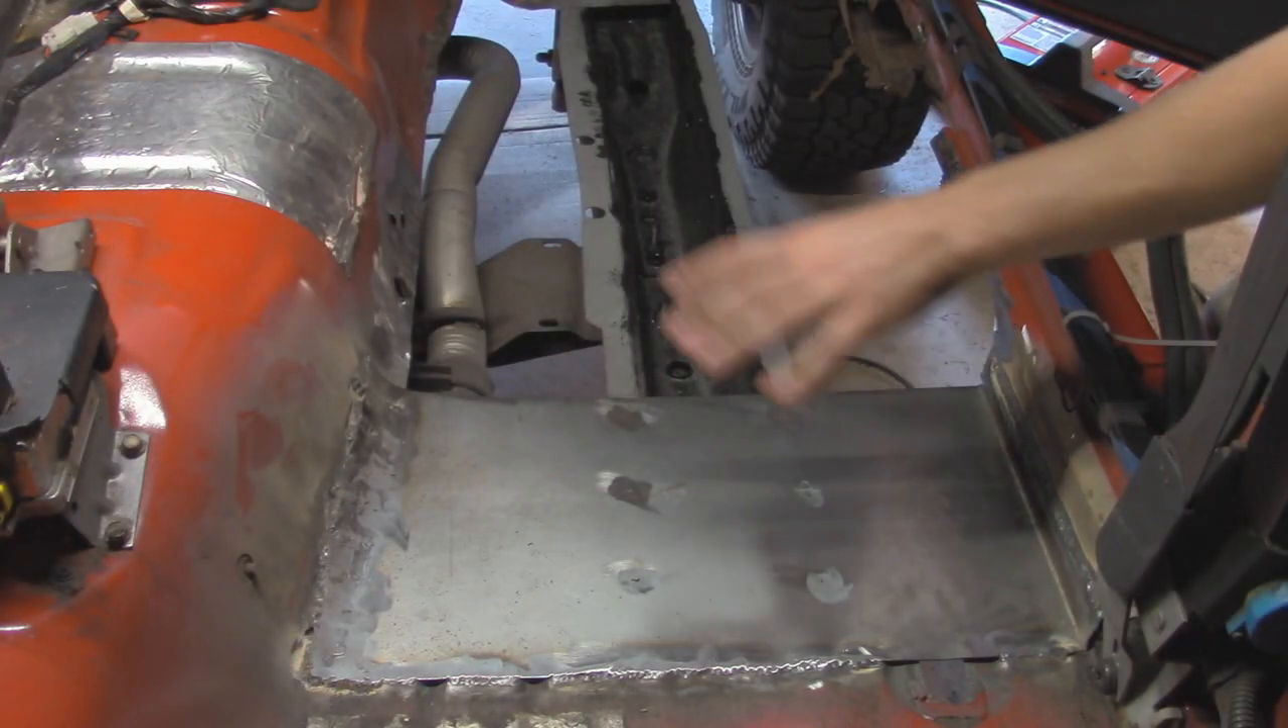Alright it's the next day now and last night I finished welding in this first little section right here.